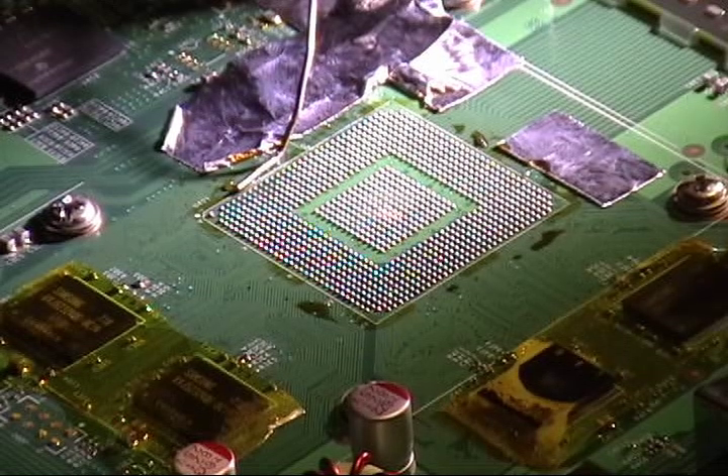Okay, so the chip is off.